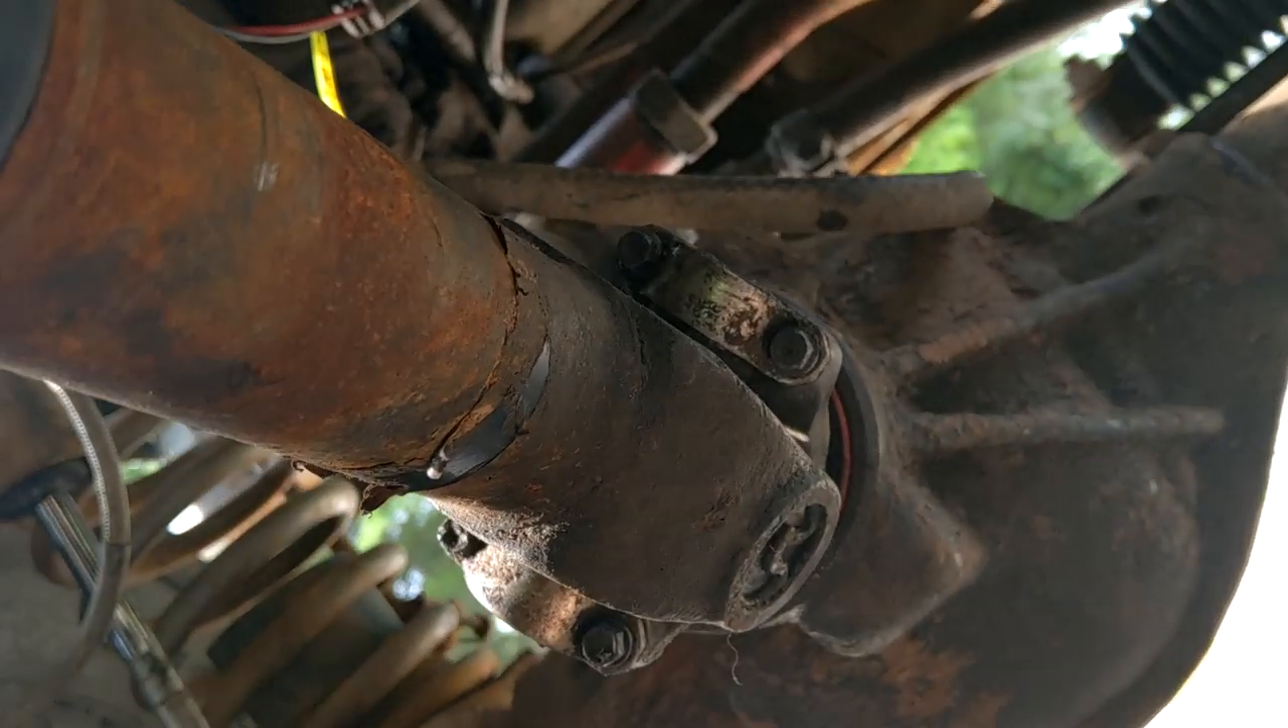Drive shaft is in, and if I'm not mistaken, I think we're done.